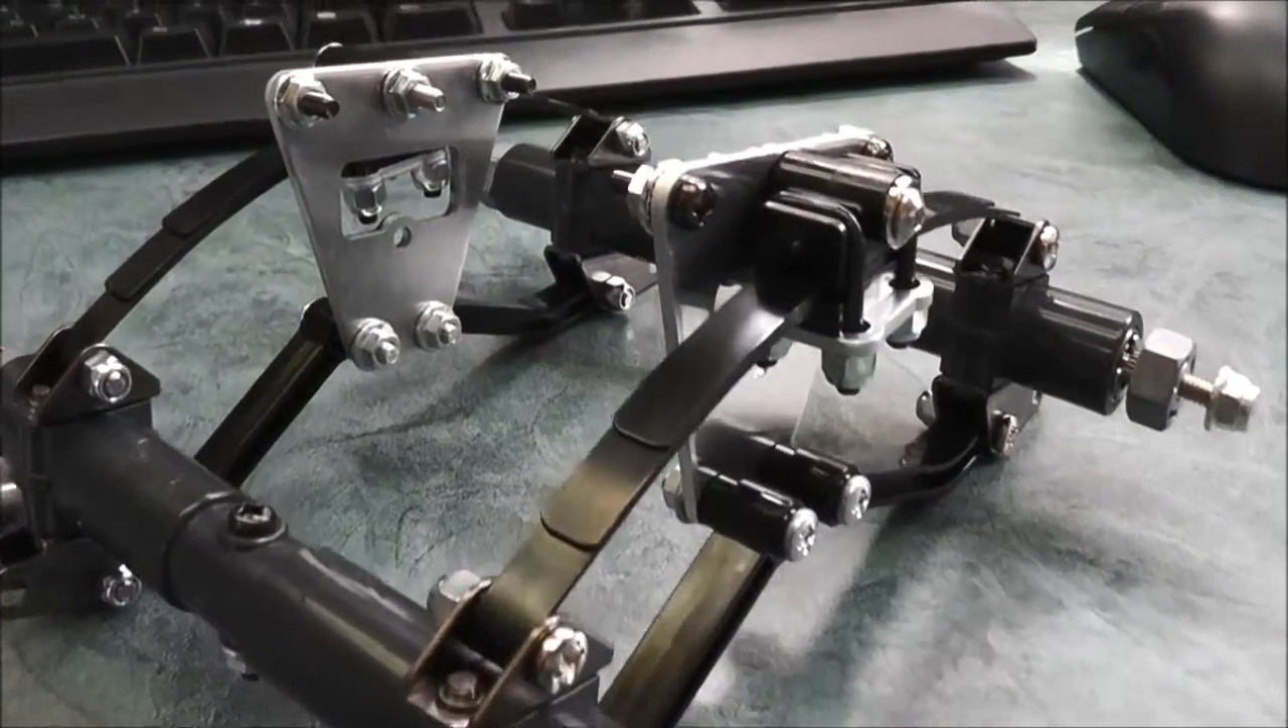All righty suspension is mocked up and you can see here I have all the screws in just so you can see where they are when it's up on the on the truck.